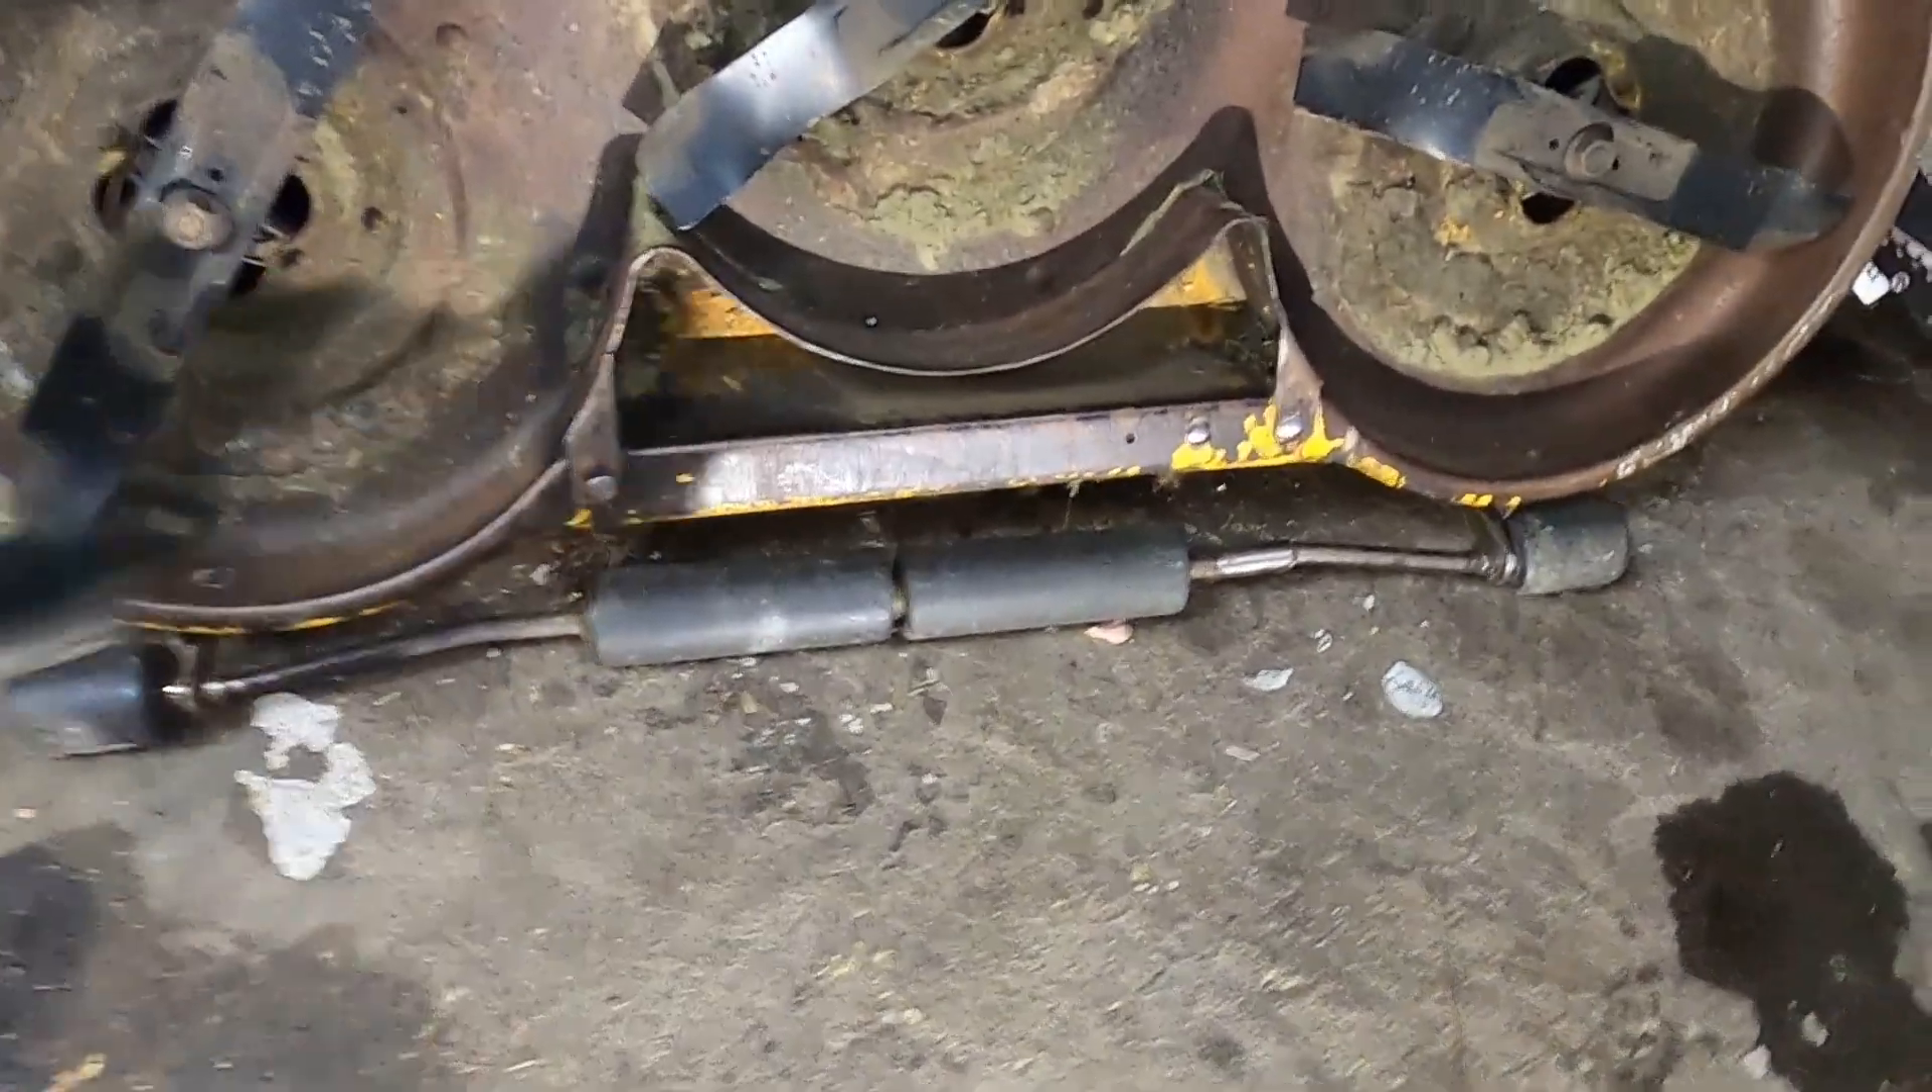Uh the rear roller bar looks good both rollers are in place.